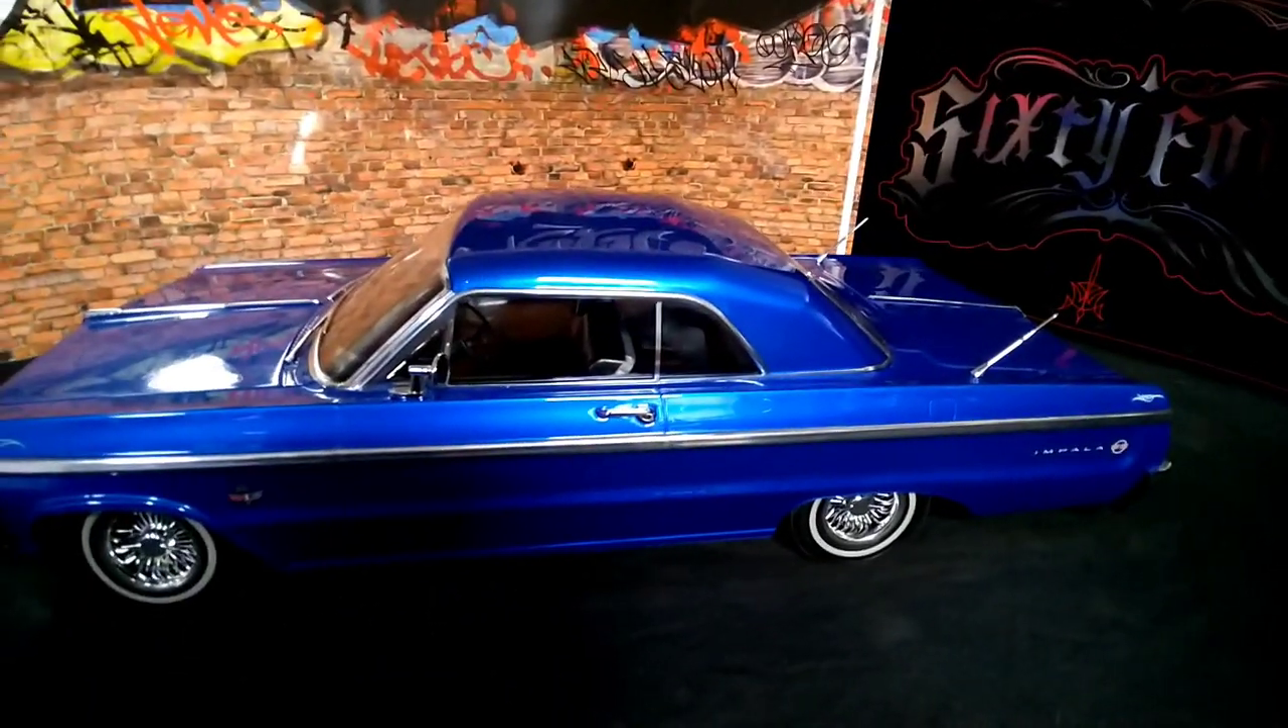Got my body all put together.